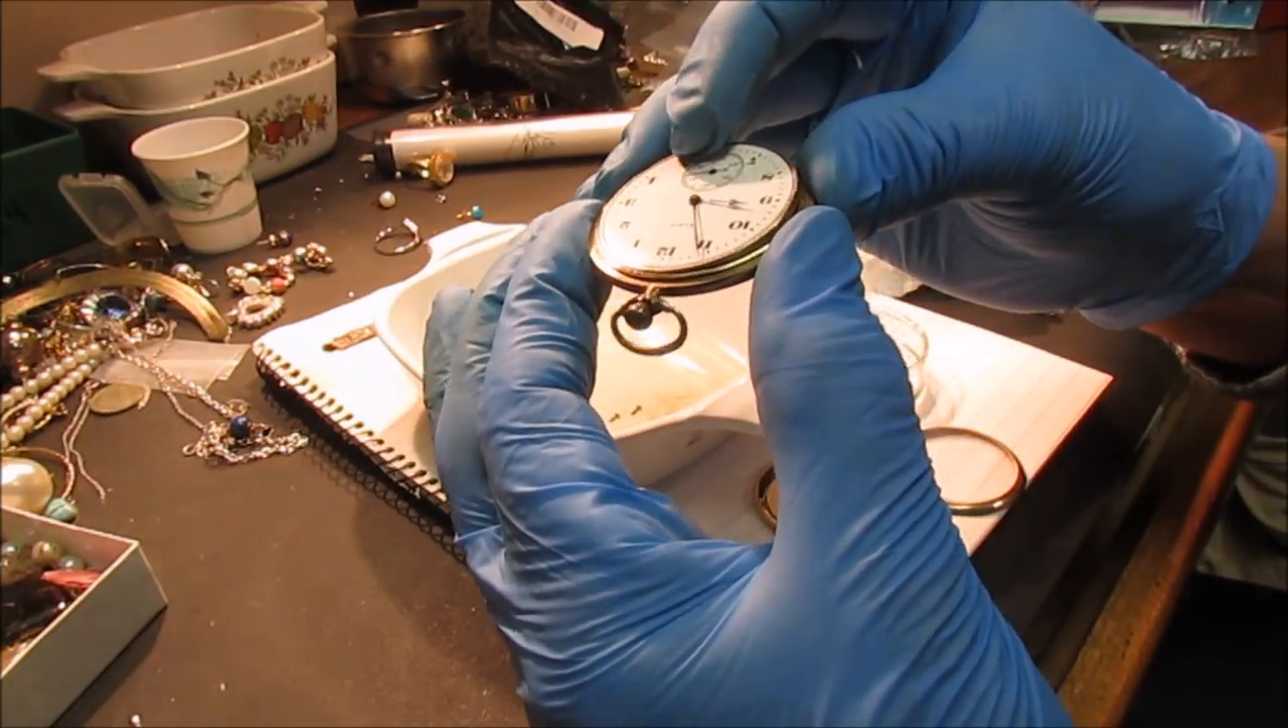All right, we got the watch back in the case now.